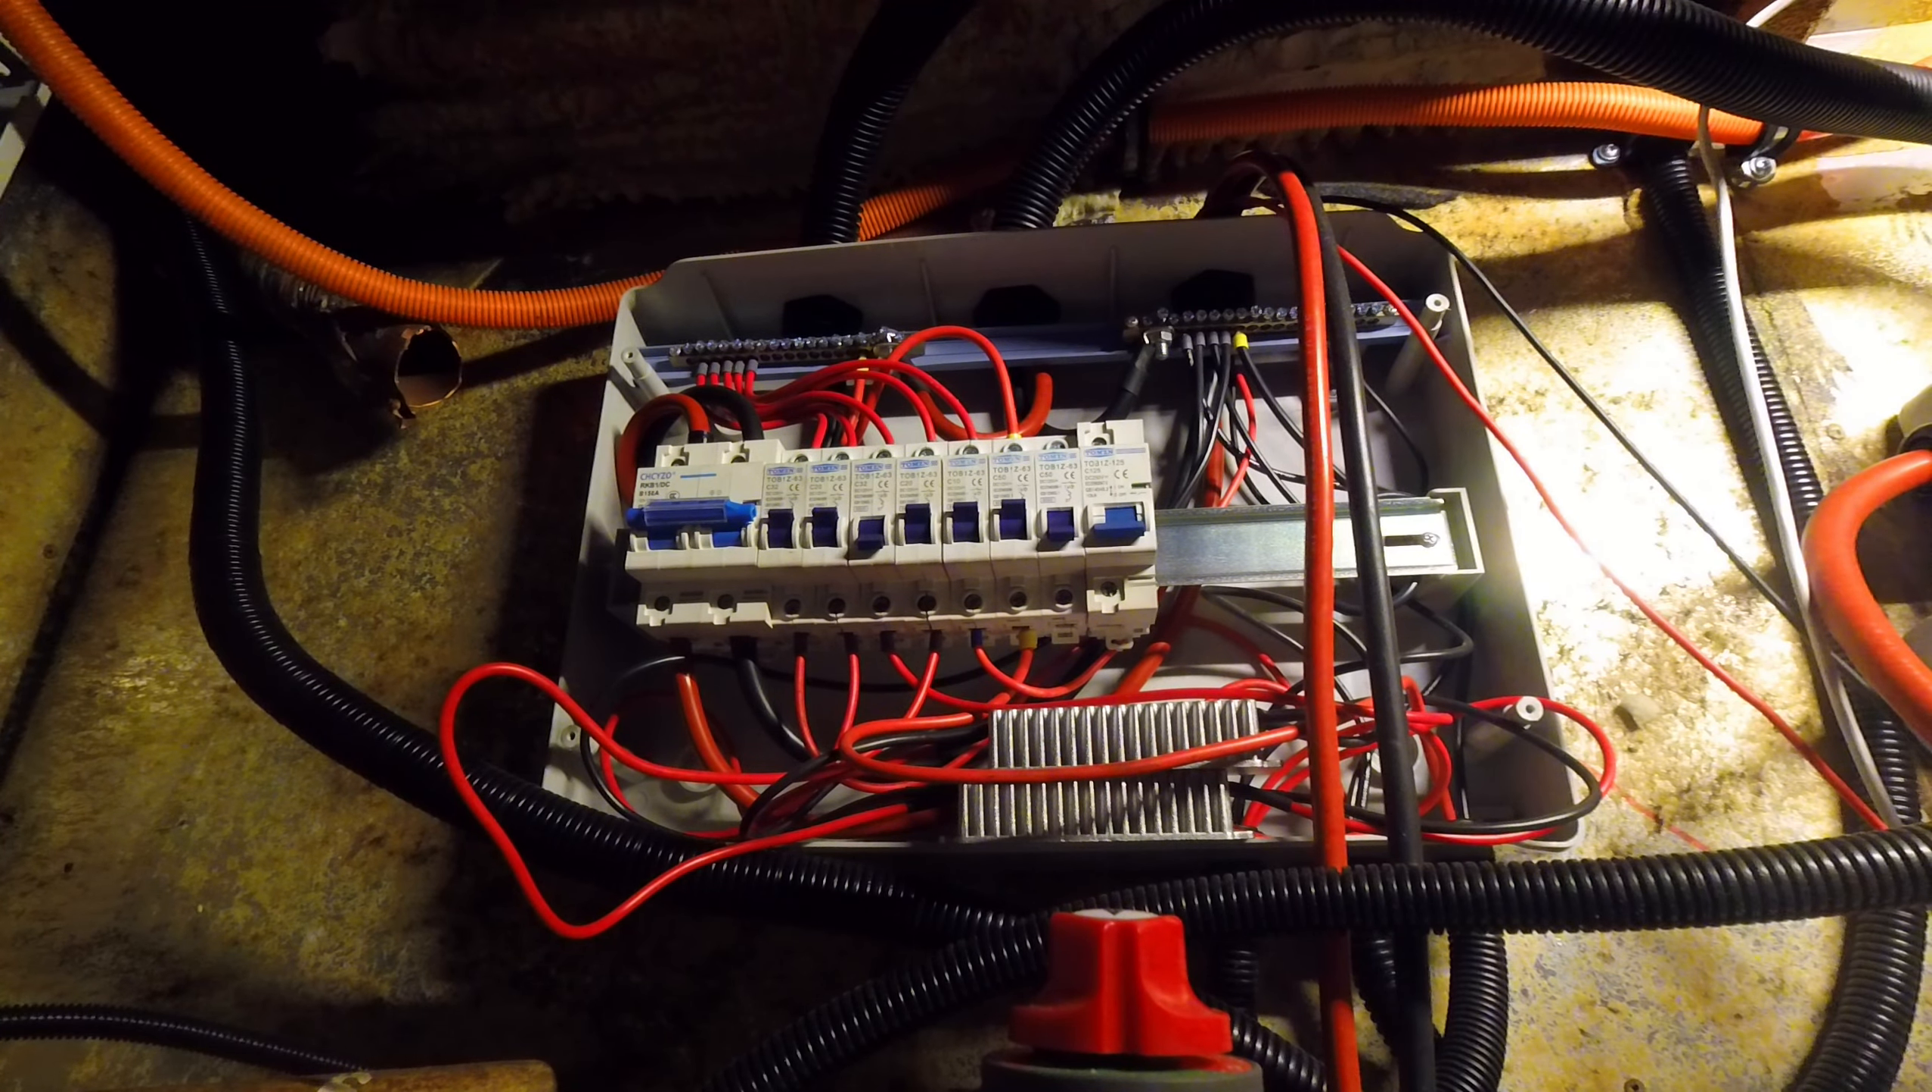You can see some cables that are not really conduited yet.